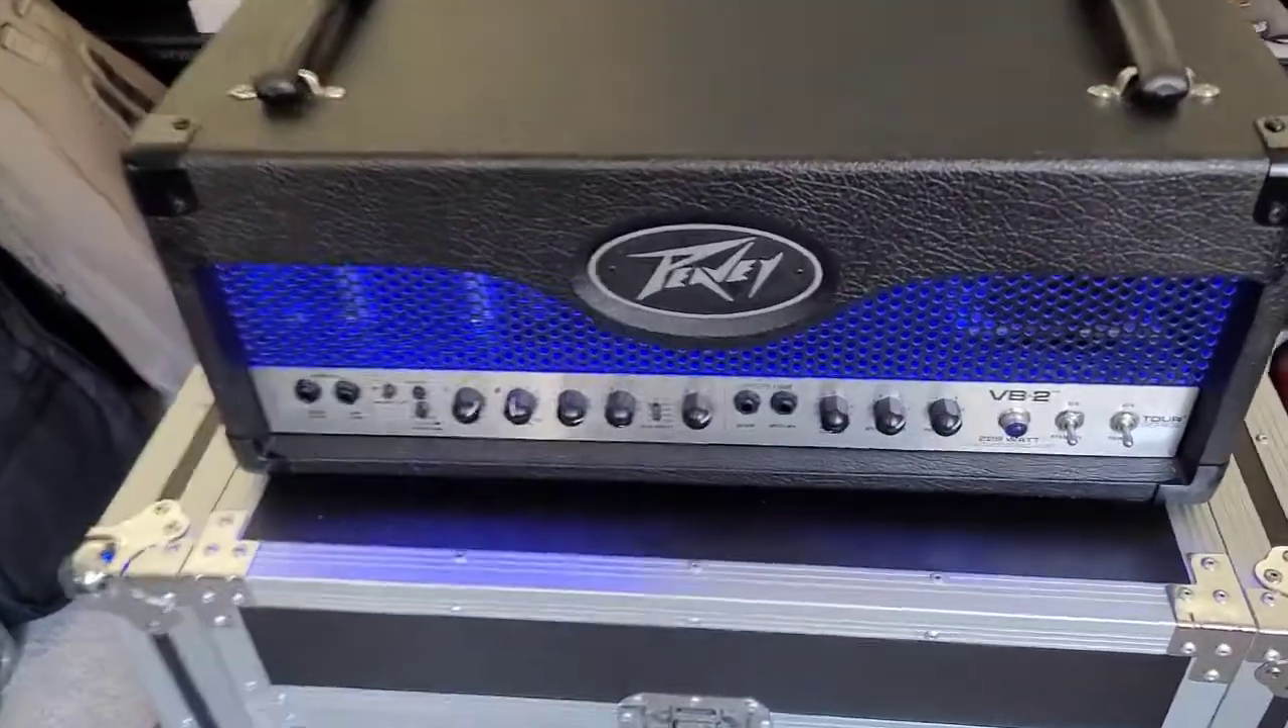Here is the amplifier all put back together, and I also installed some LEDs.